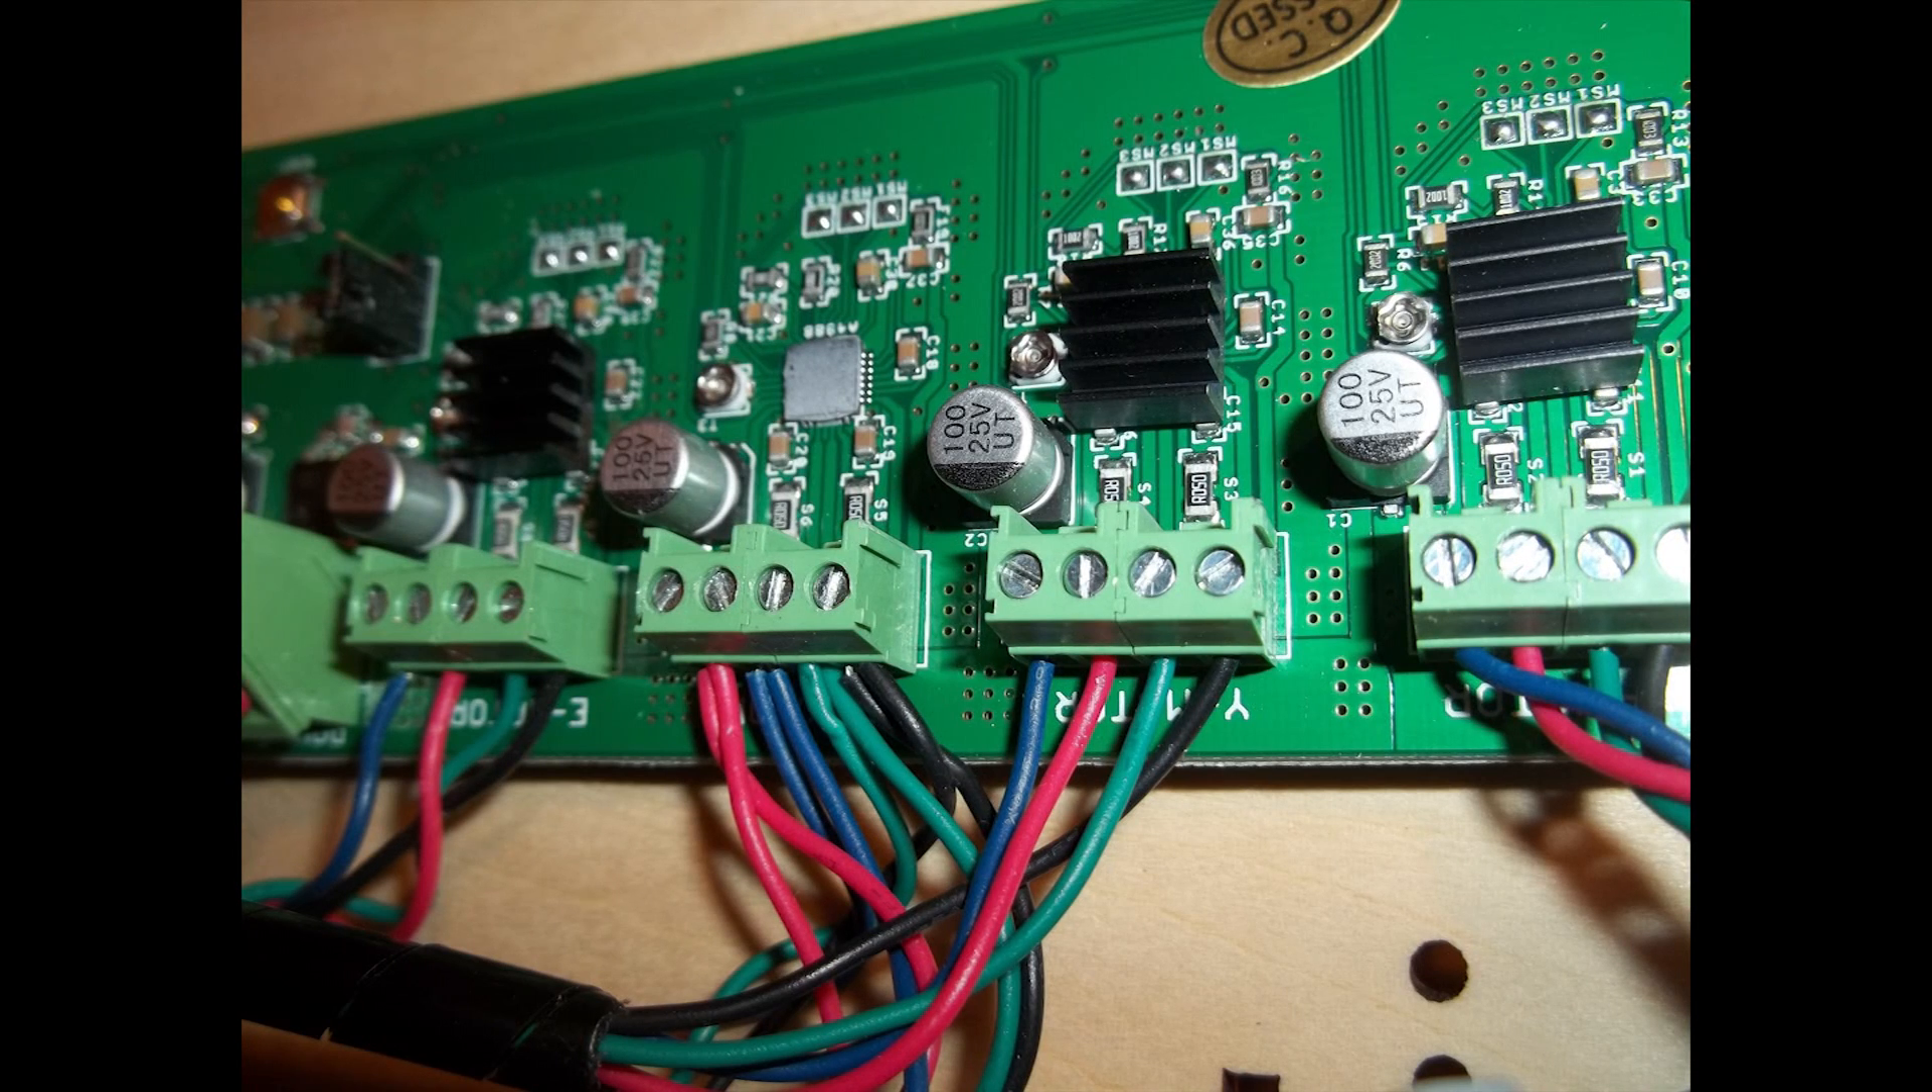Here's another picture of my completed wiring.